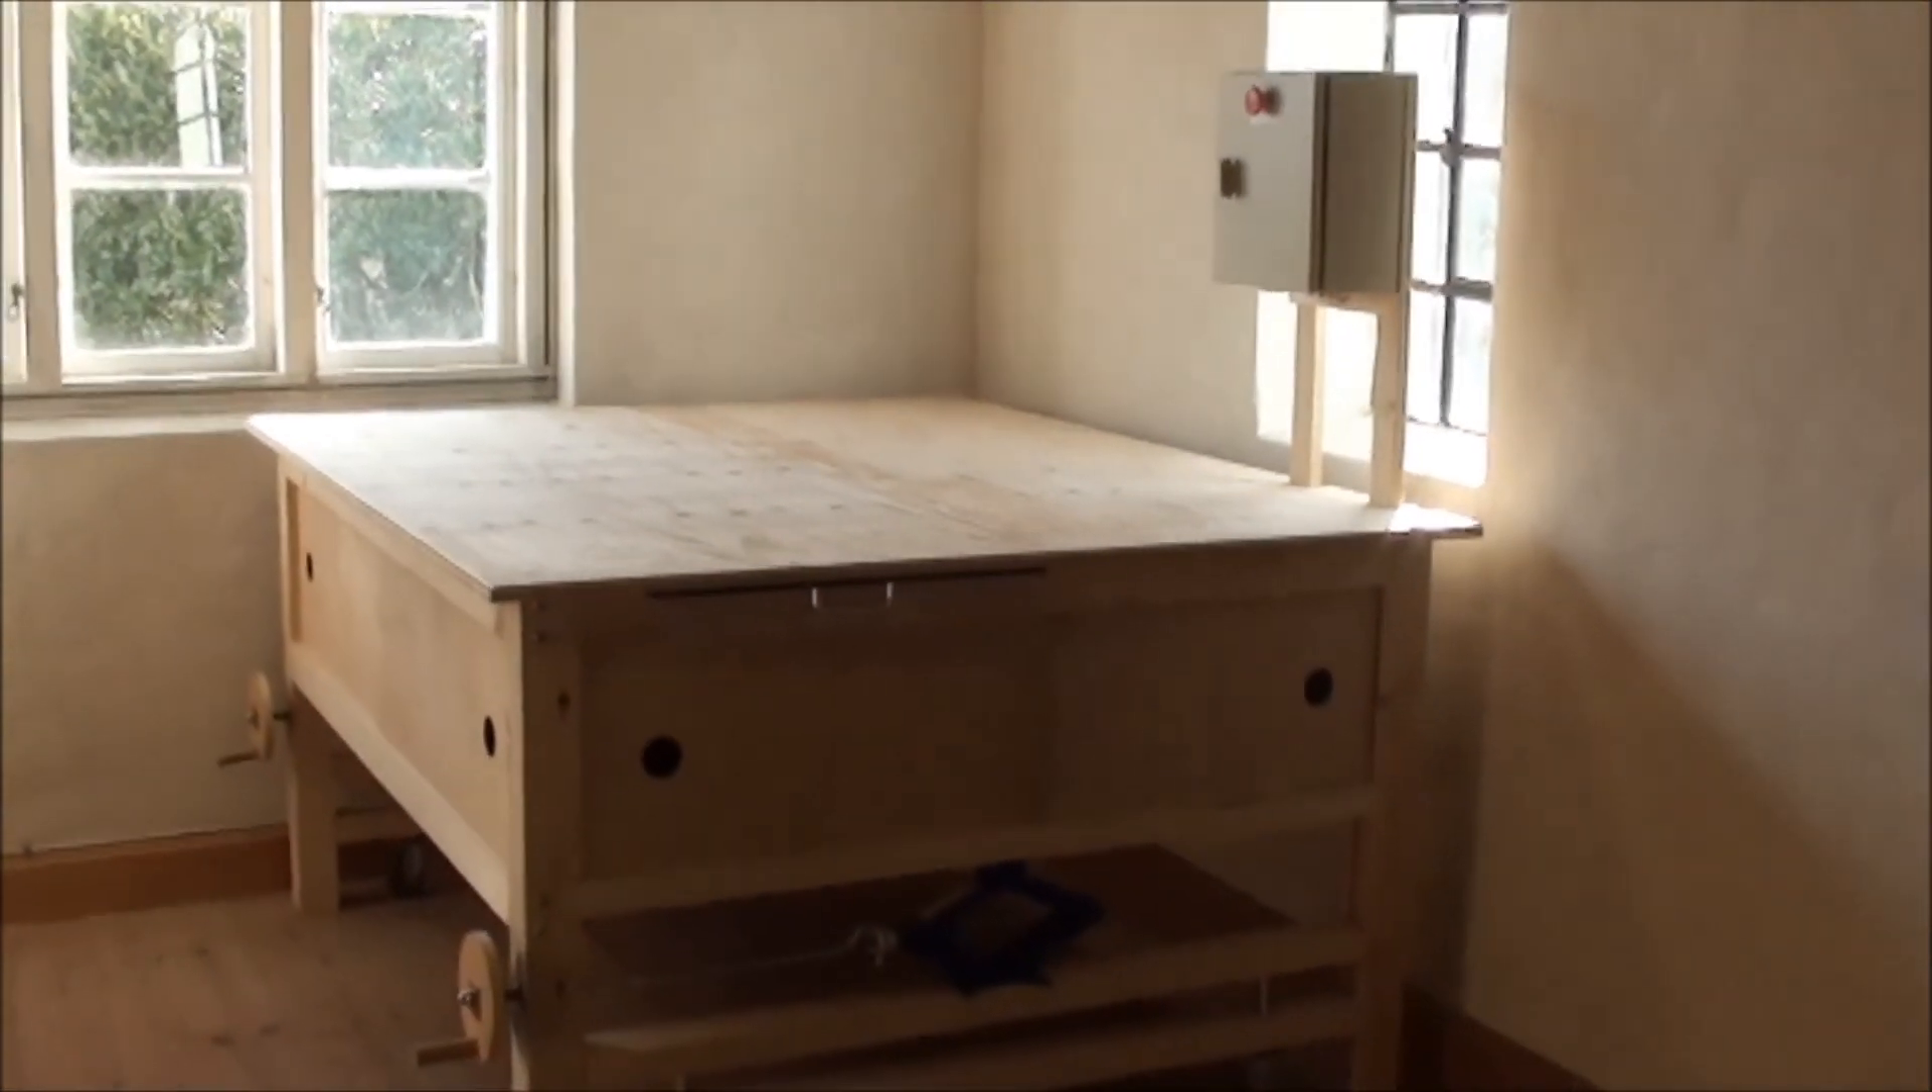You can see the control boxes mounted on the poles there, and I can go over and demonstrate a few of the features, how they work in real life.